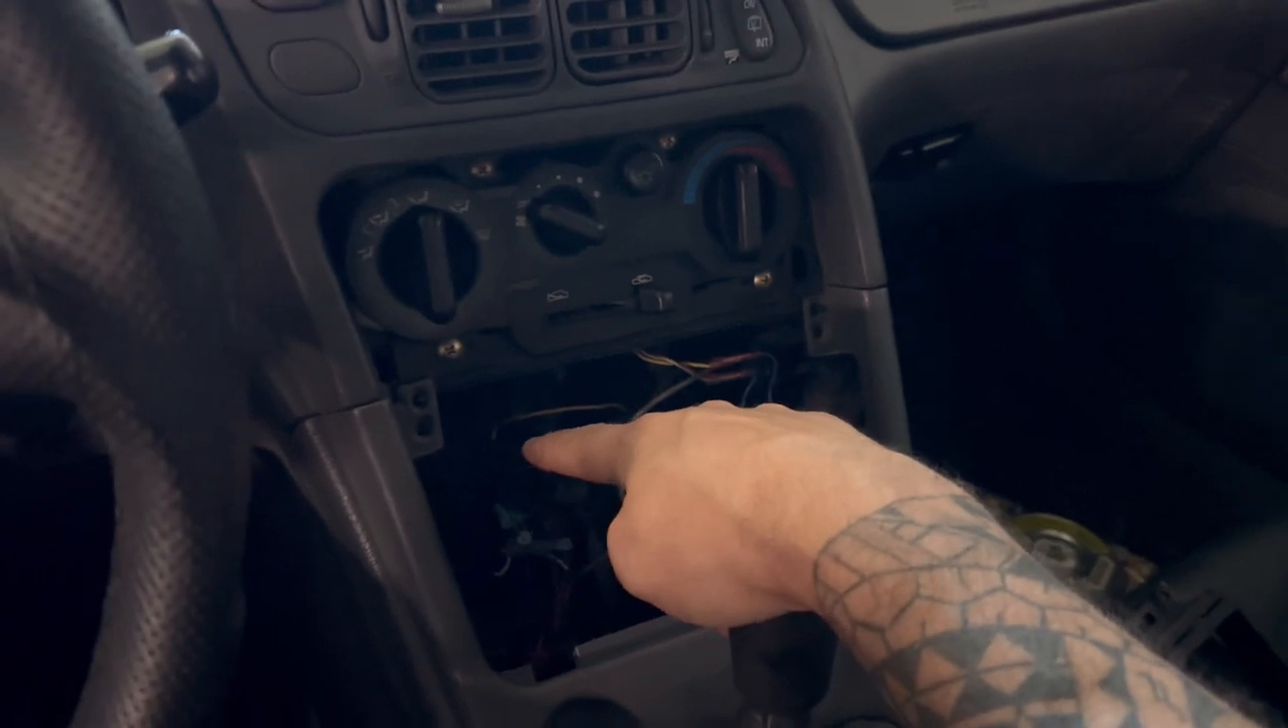I need to get the deck still installed in here.